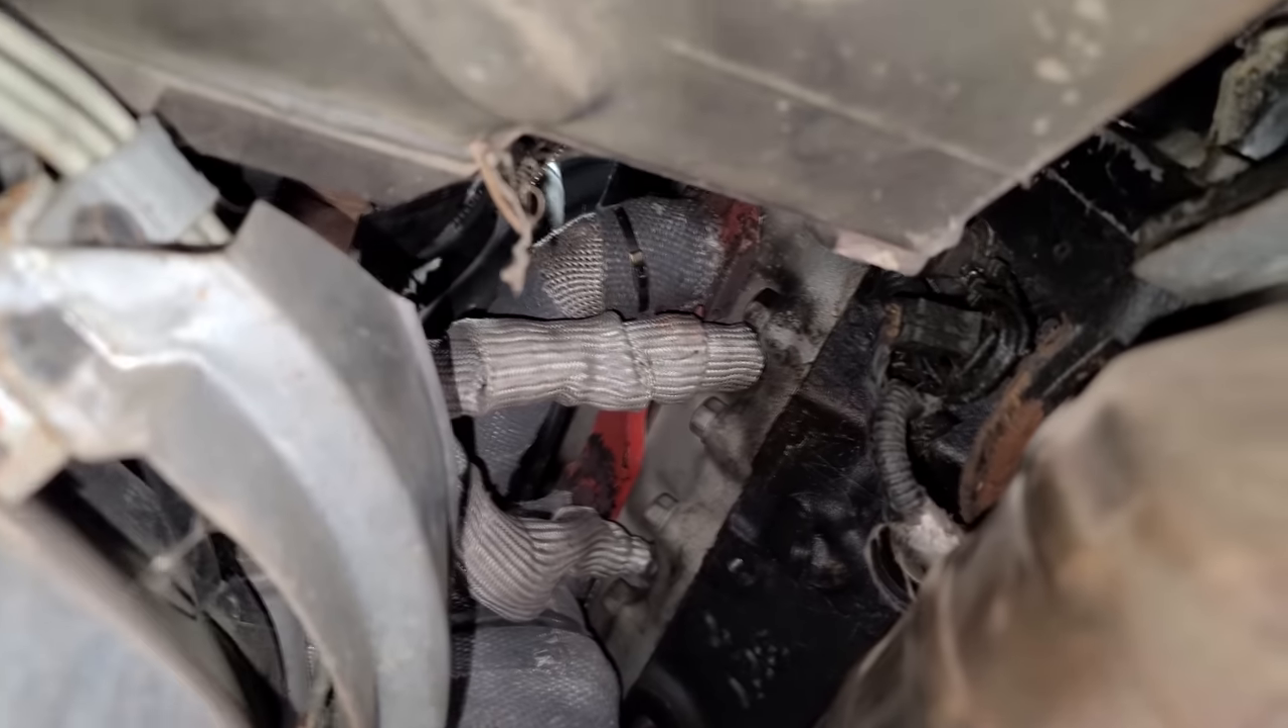All right I have all the protective sleeves back on.